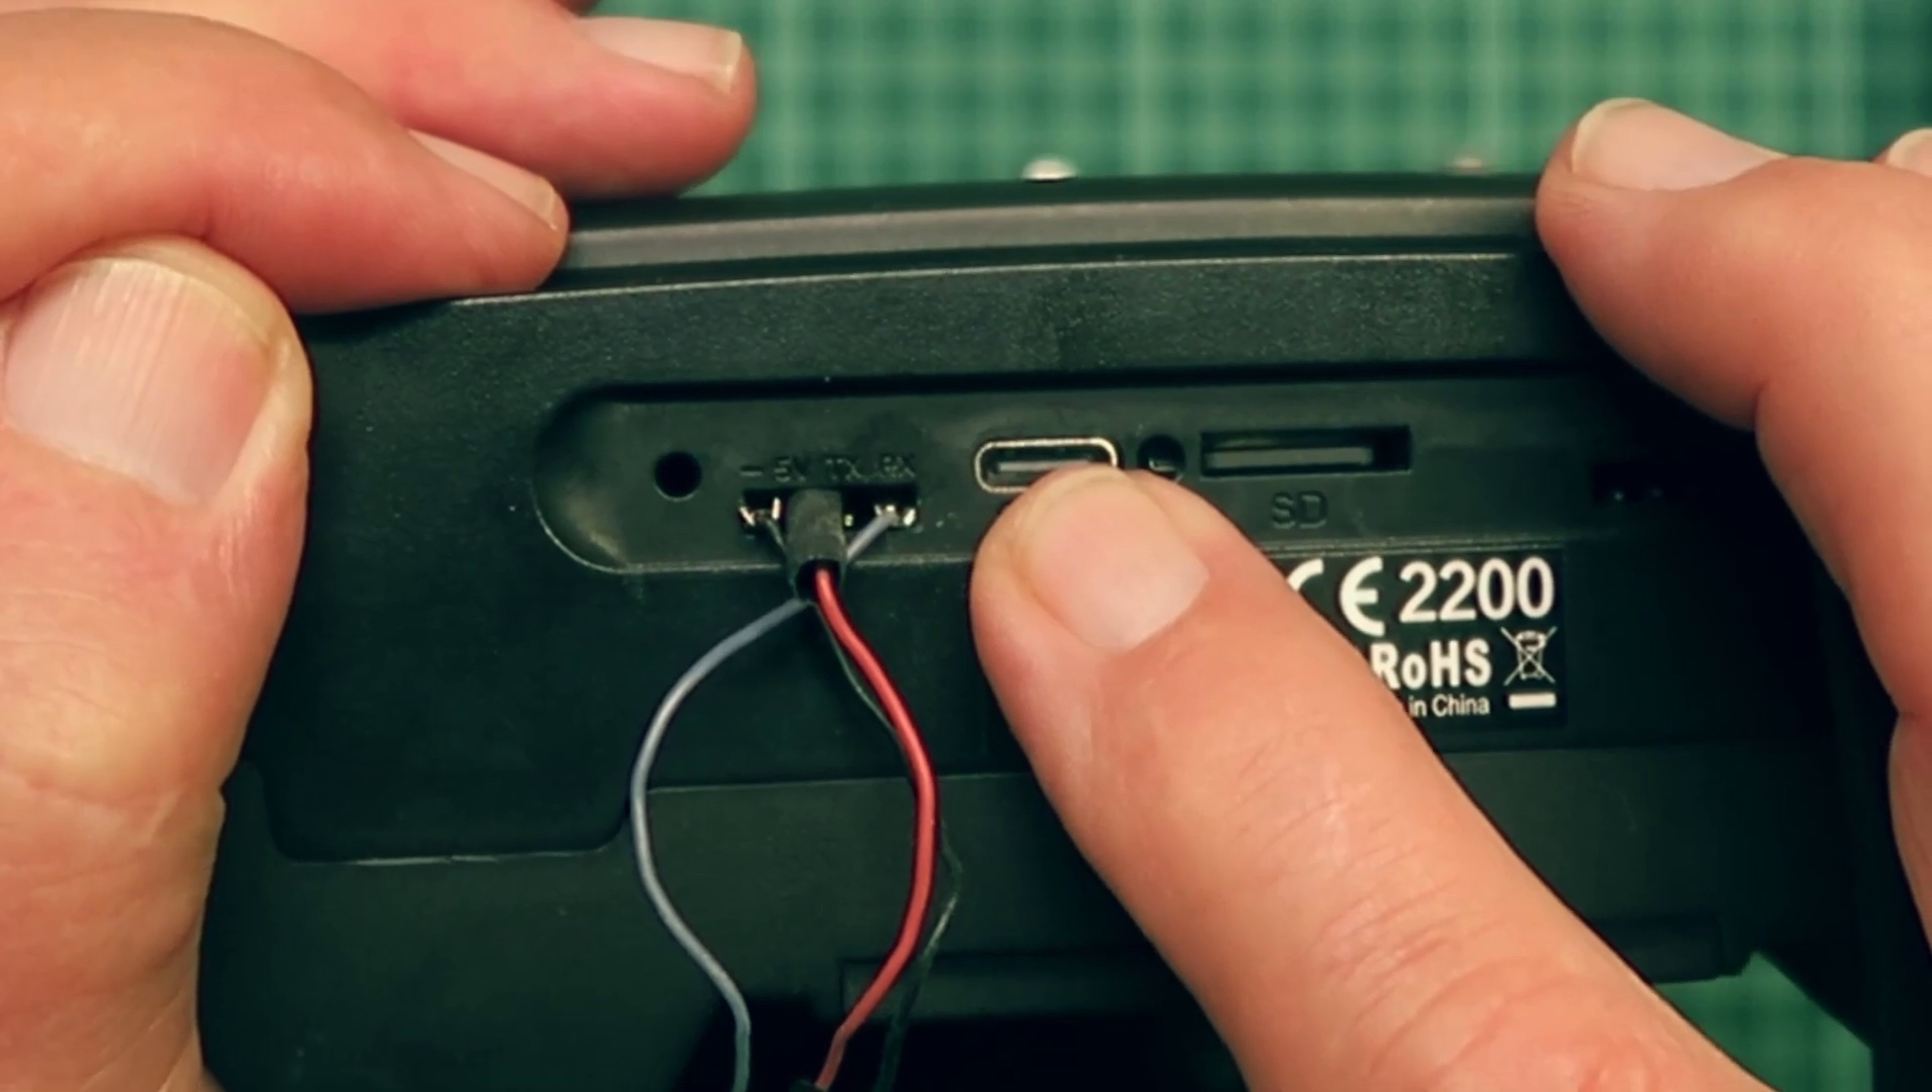Here we can see where I've just pushed my connectors in, insulating them a little.